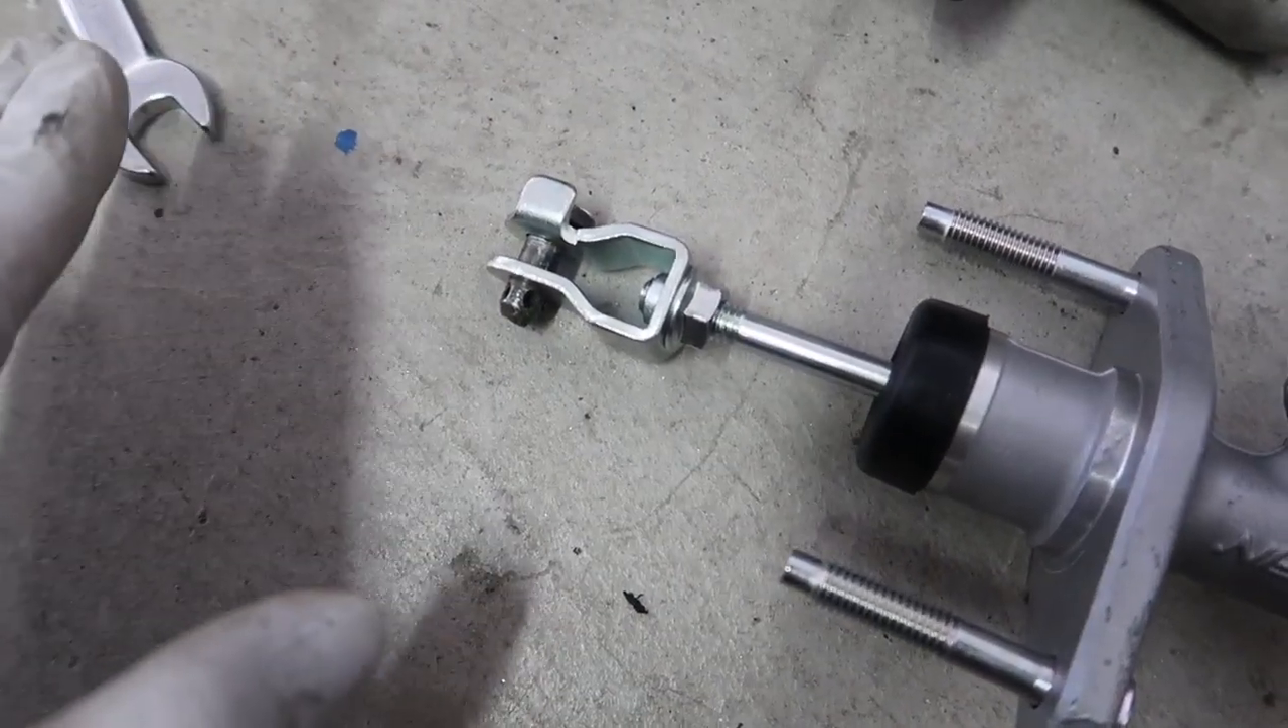That boot slipped right on fit perfectly.